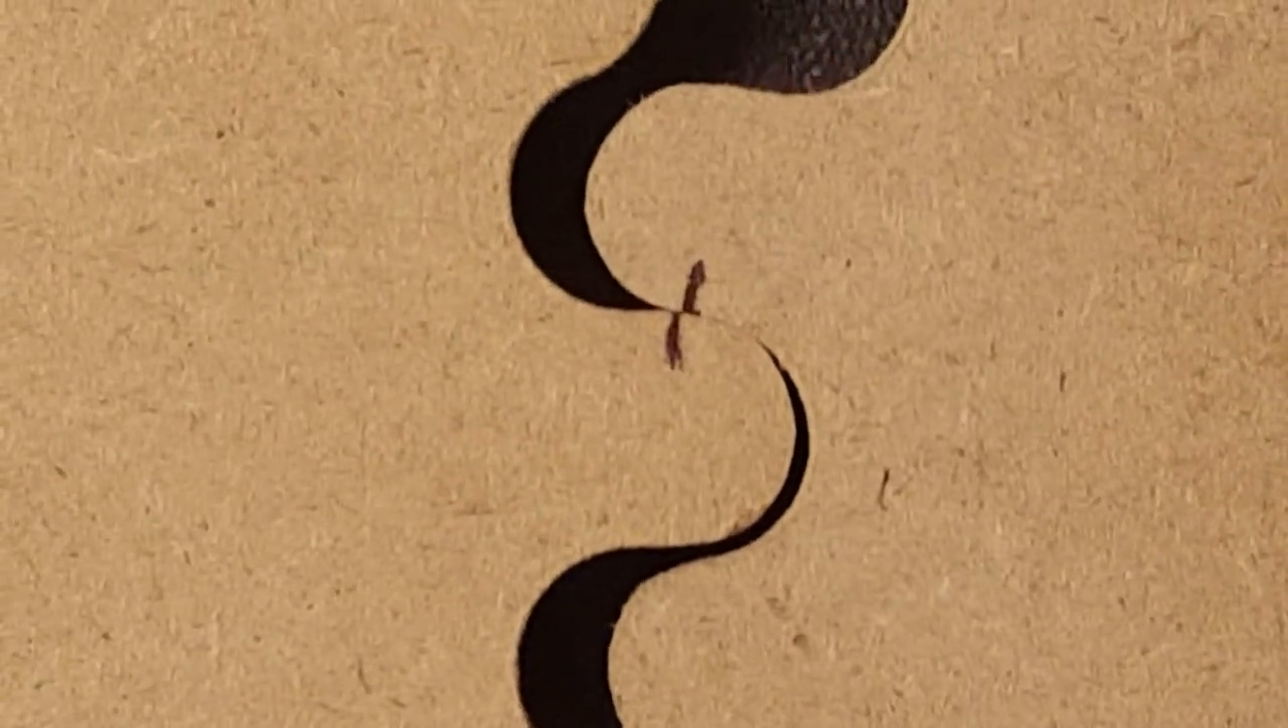There is contact right there between the teeth.